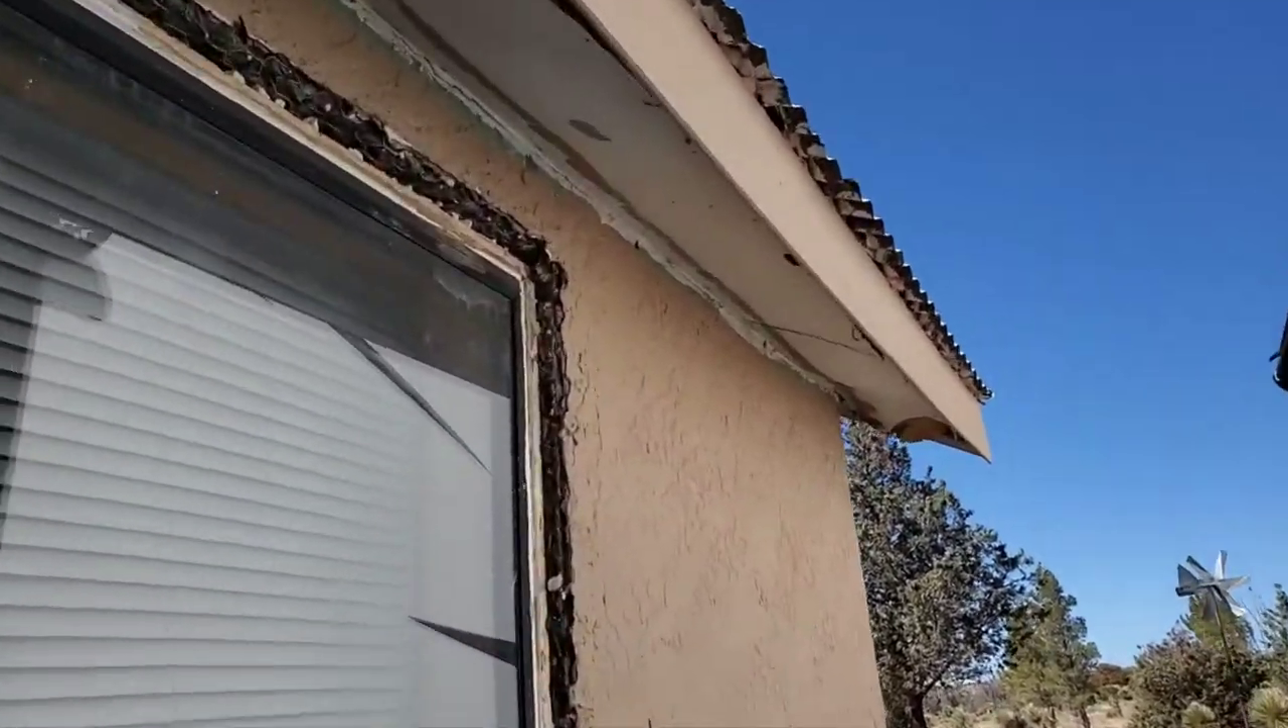I get this all done except for this soffit right here.